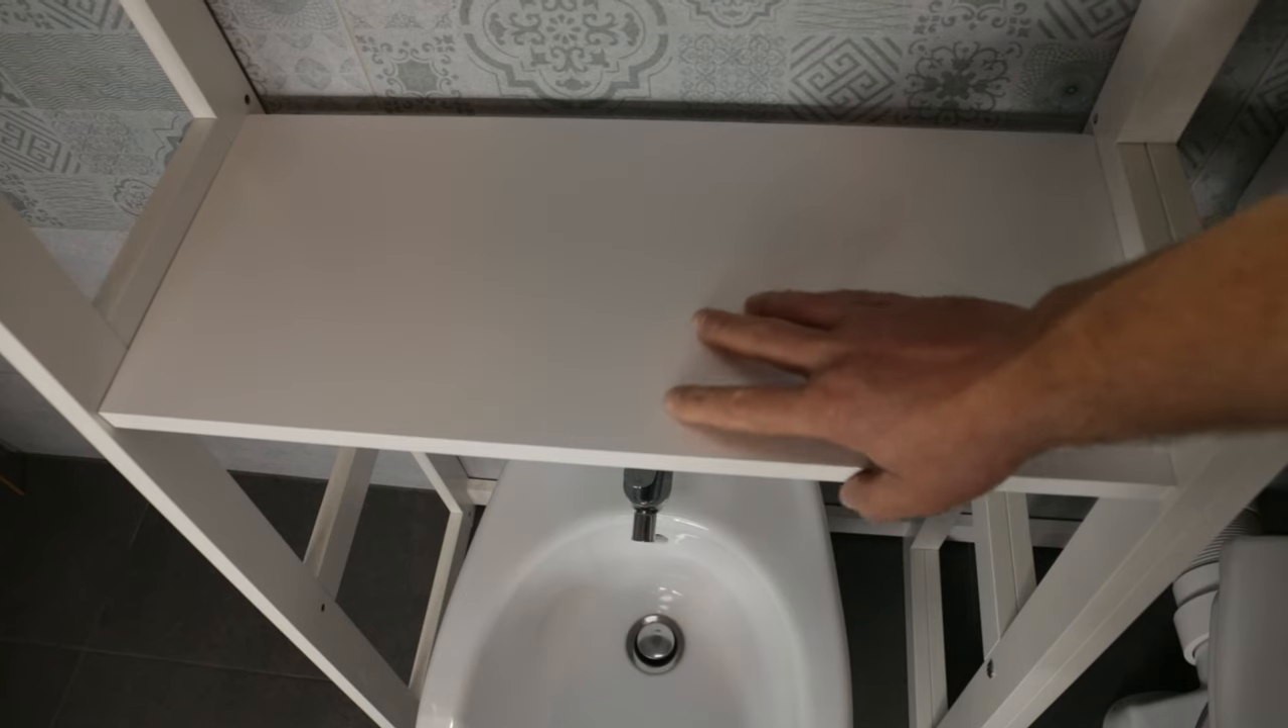Well, even though it may seem possible to use this shelf, it extends too far forward and hinders the use of the bidet and faucet.